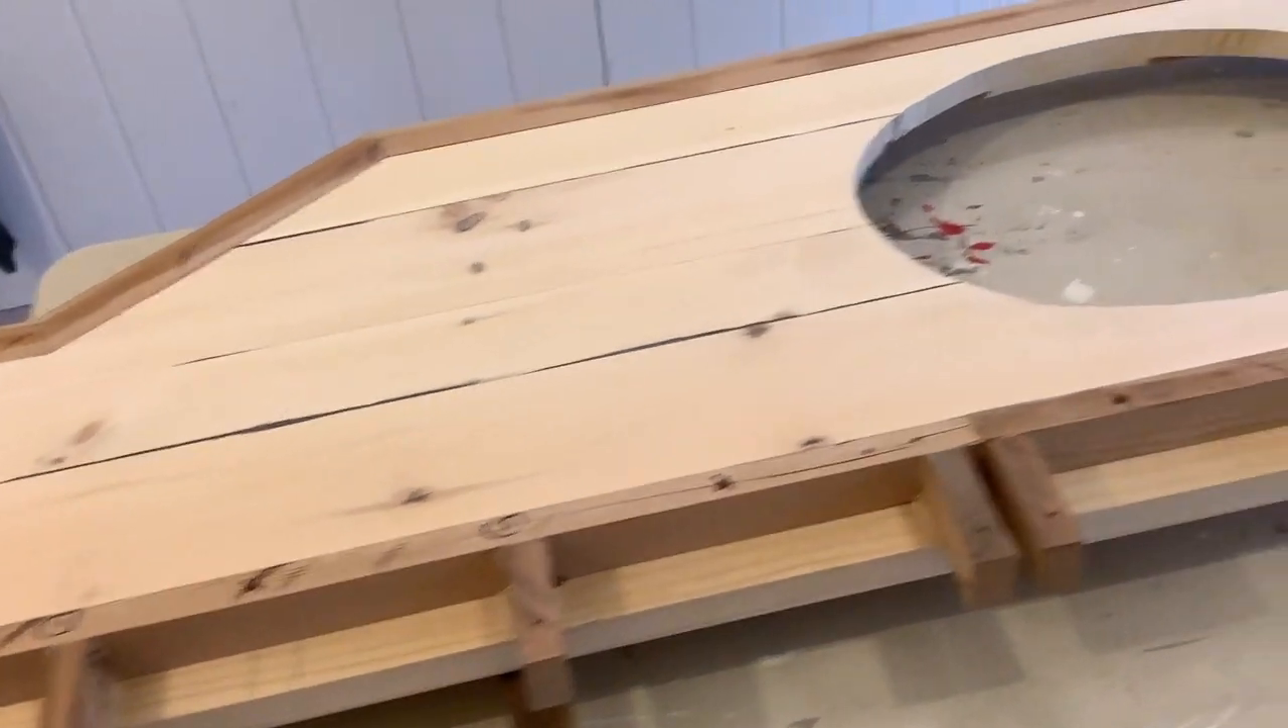I screwed these boards underneath the countertop for one thing to raise it up above the table.